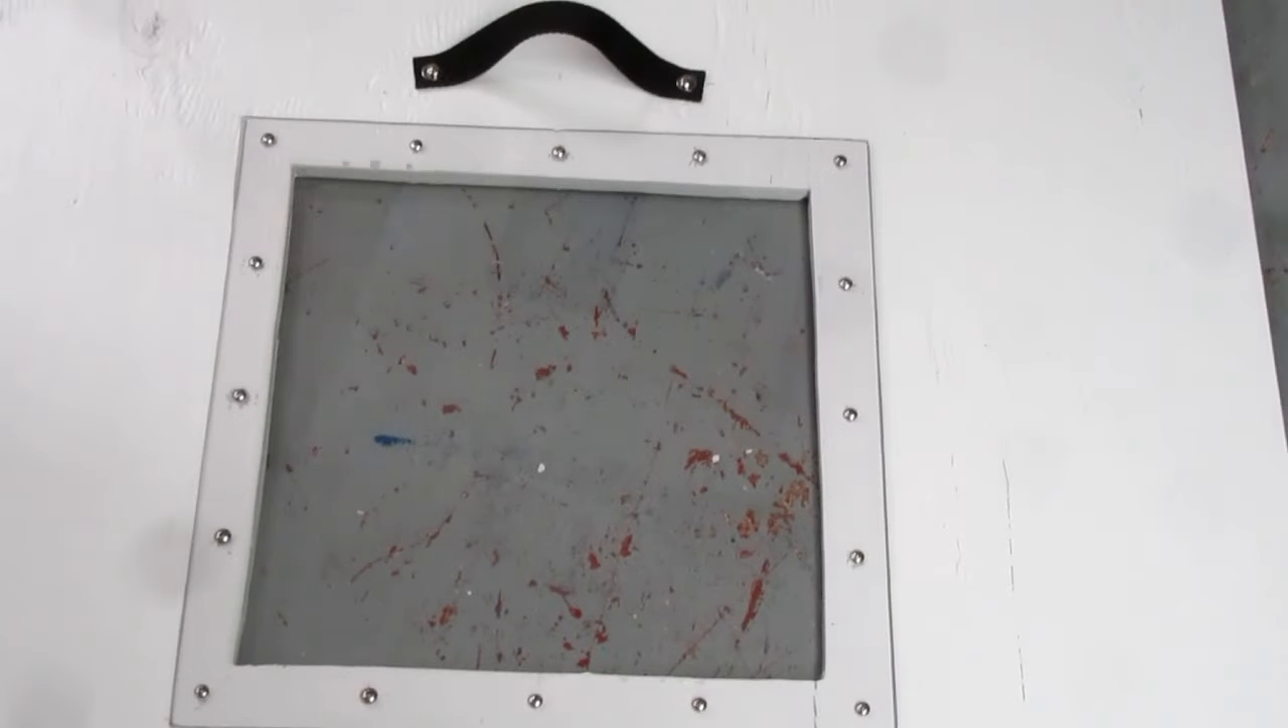All right, and the Lexan window is screwed on With 16 screws I made them stainless steel just because all the other Hardware at least screws and such are stainless steel on this.